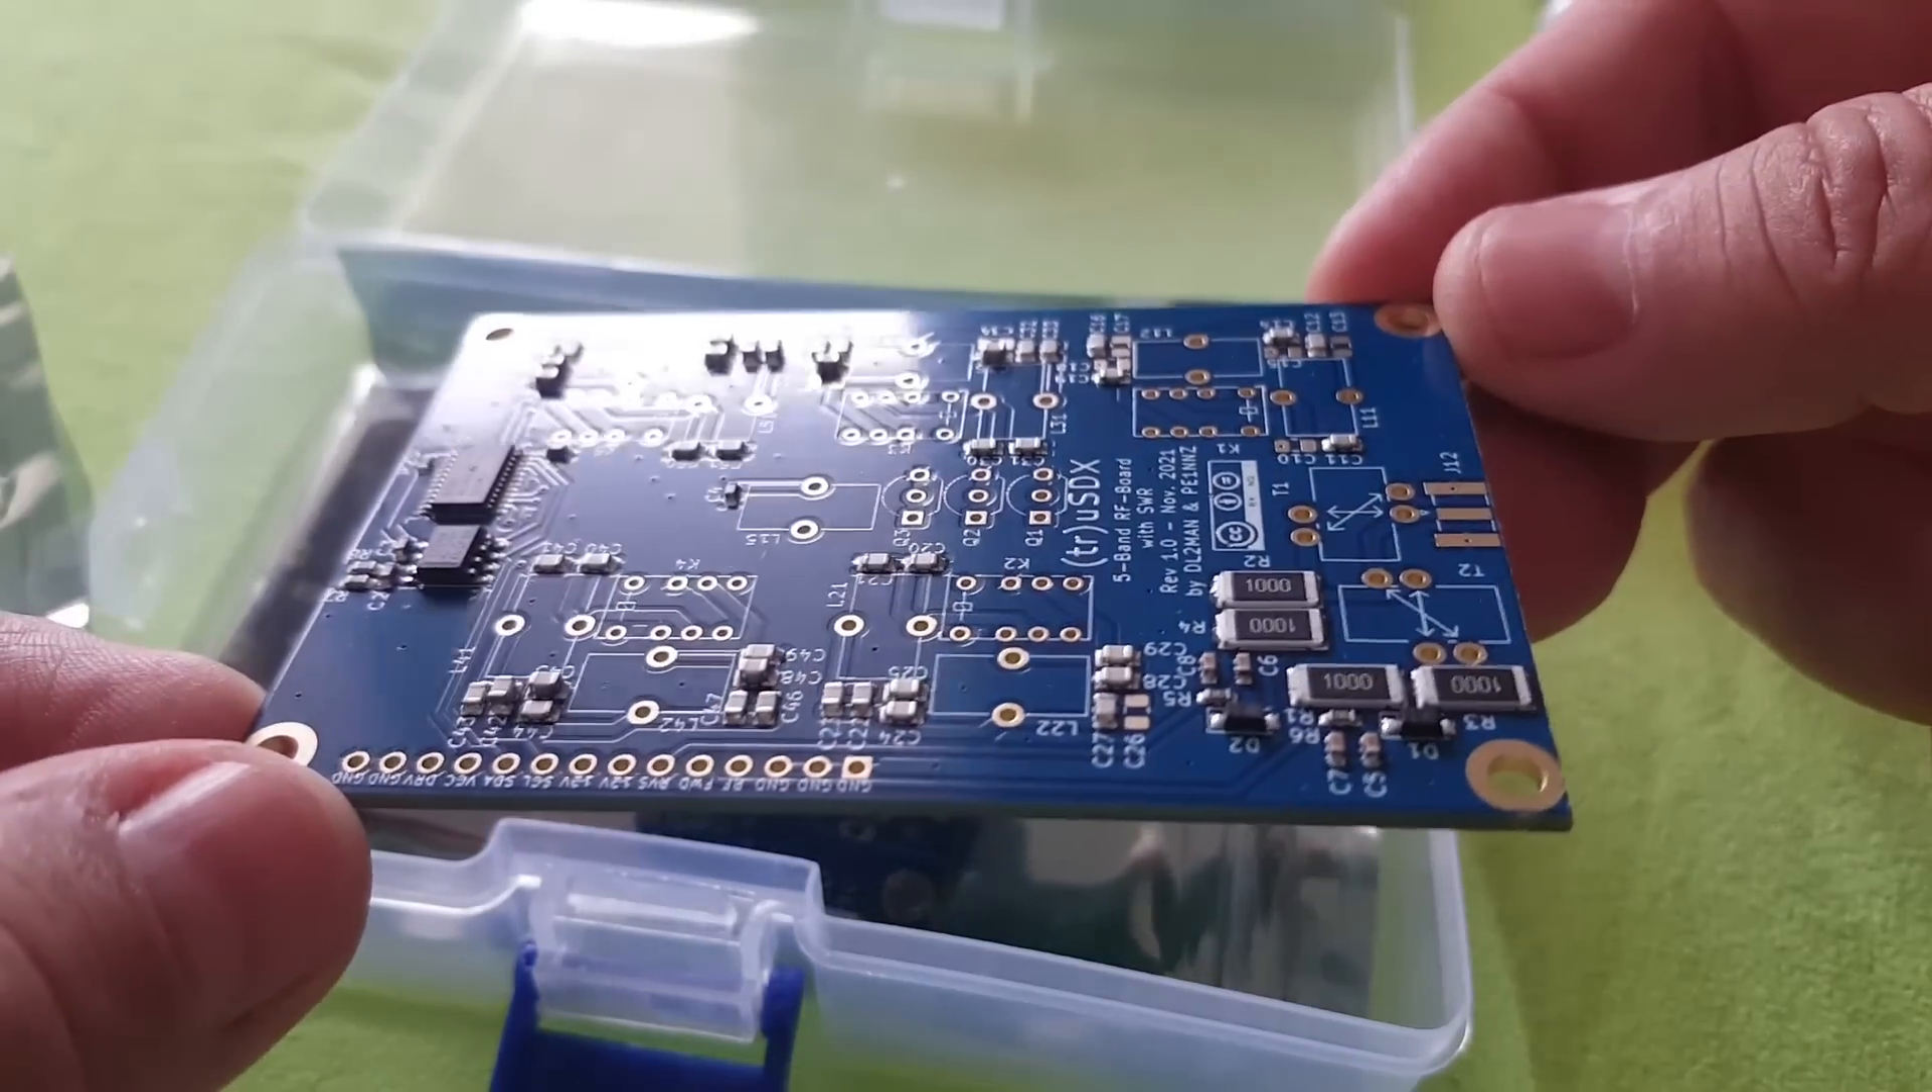And as you can see here, the surface mount components are already on the board.